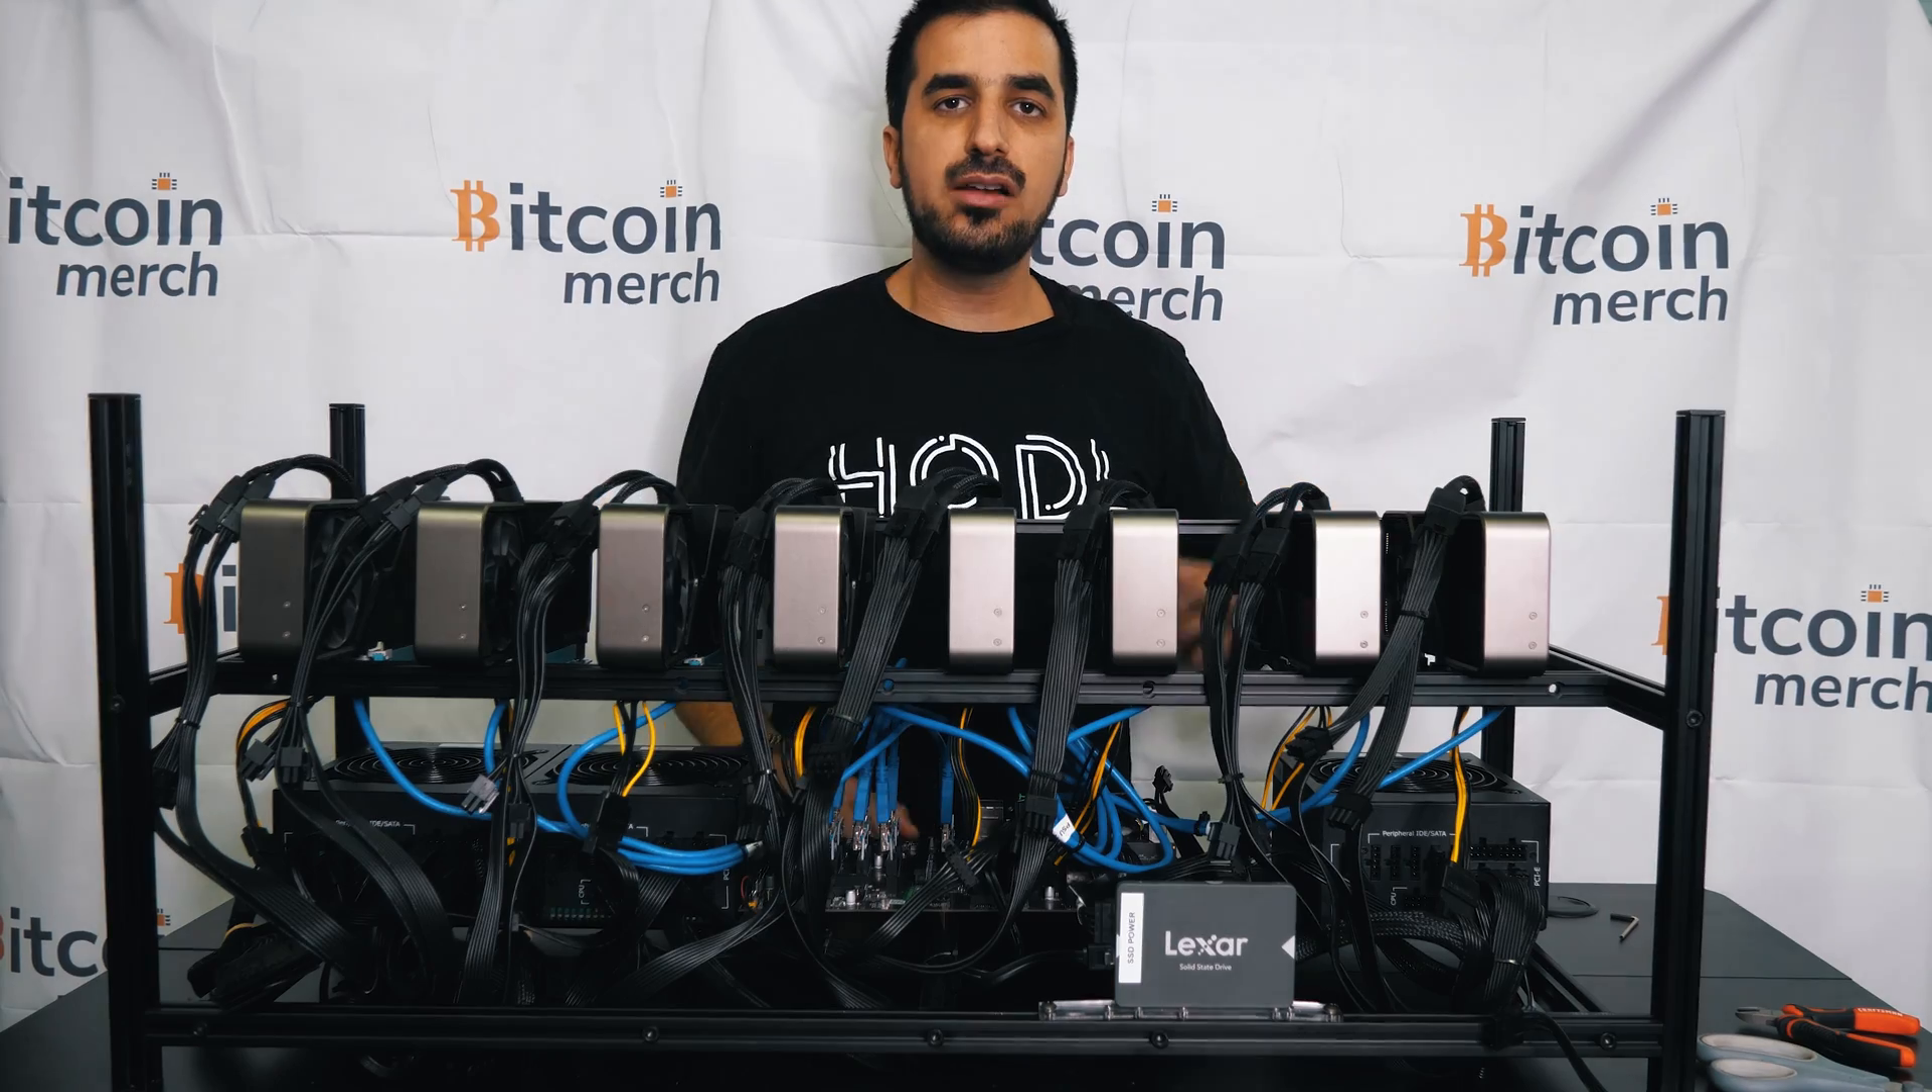We are now finished installing all eight cards.